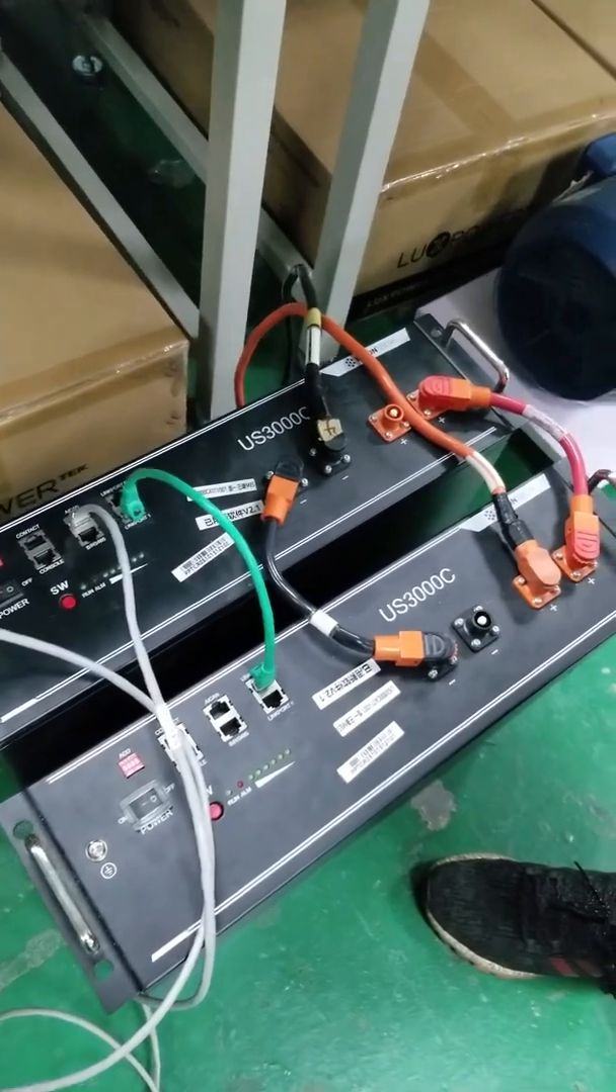For the demonstration purpose, we have already done all the wires connection.